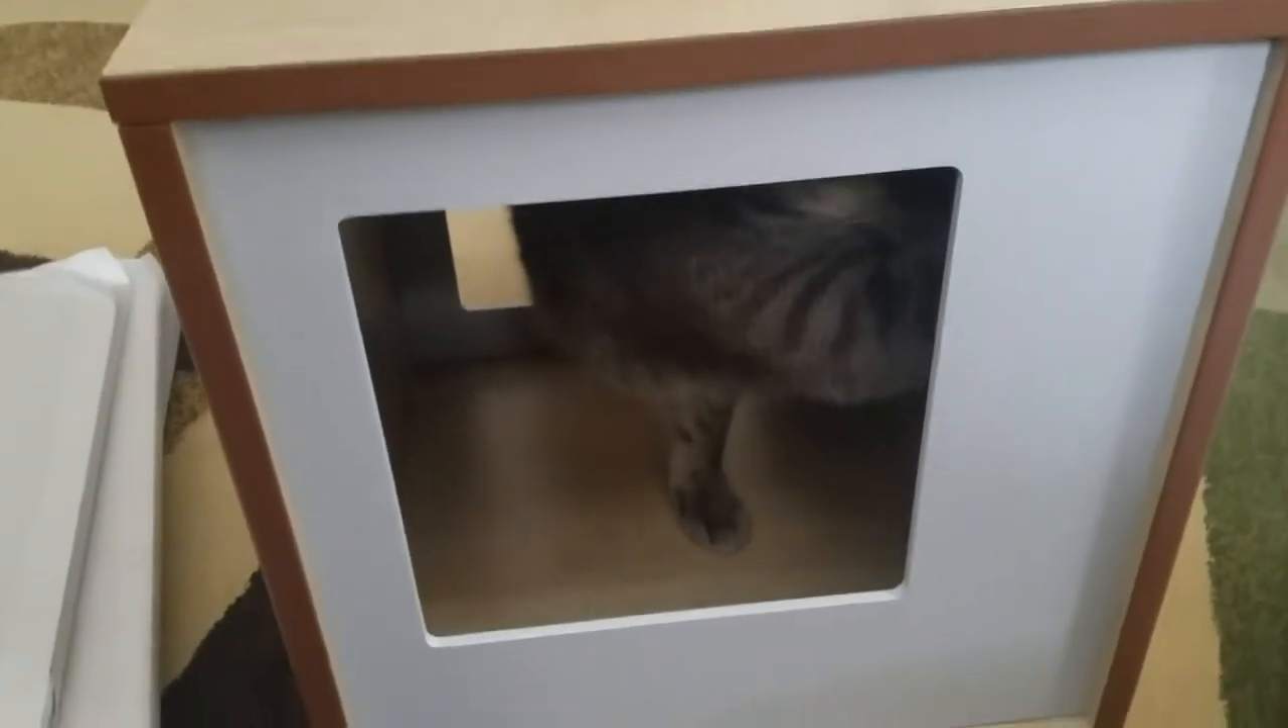I just got the cube put together.